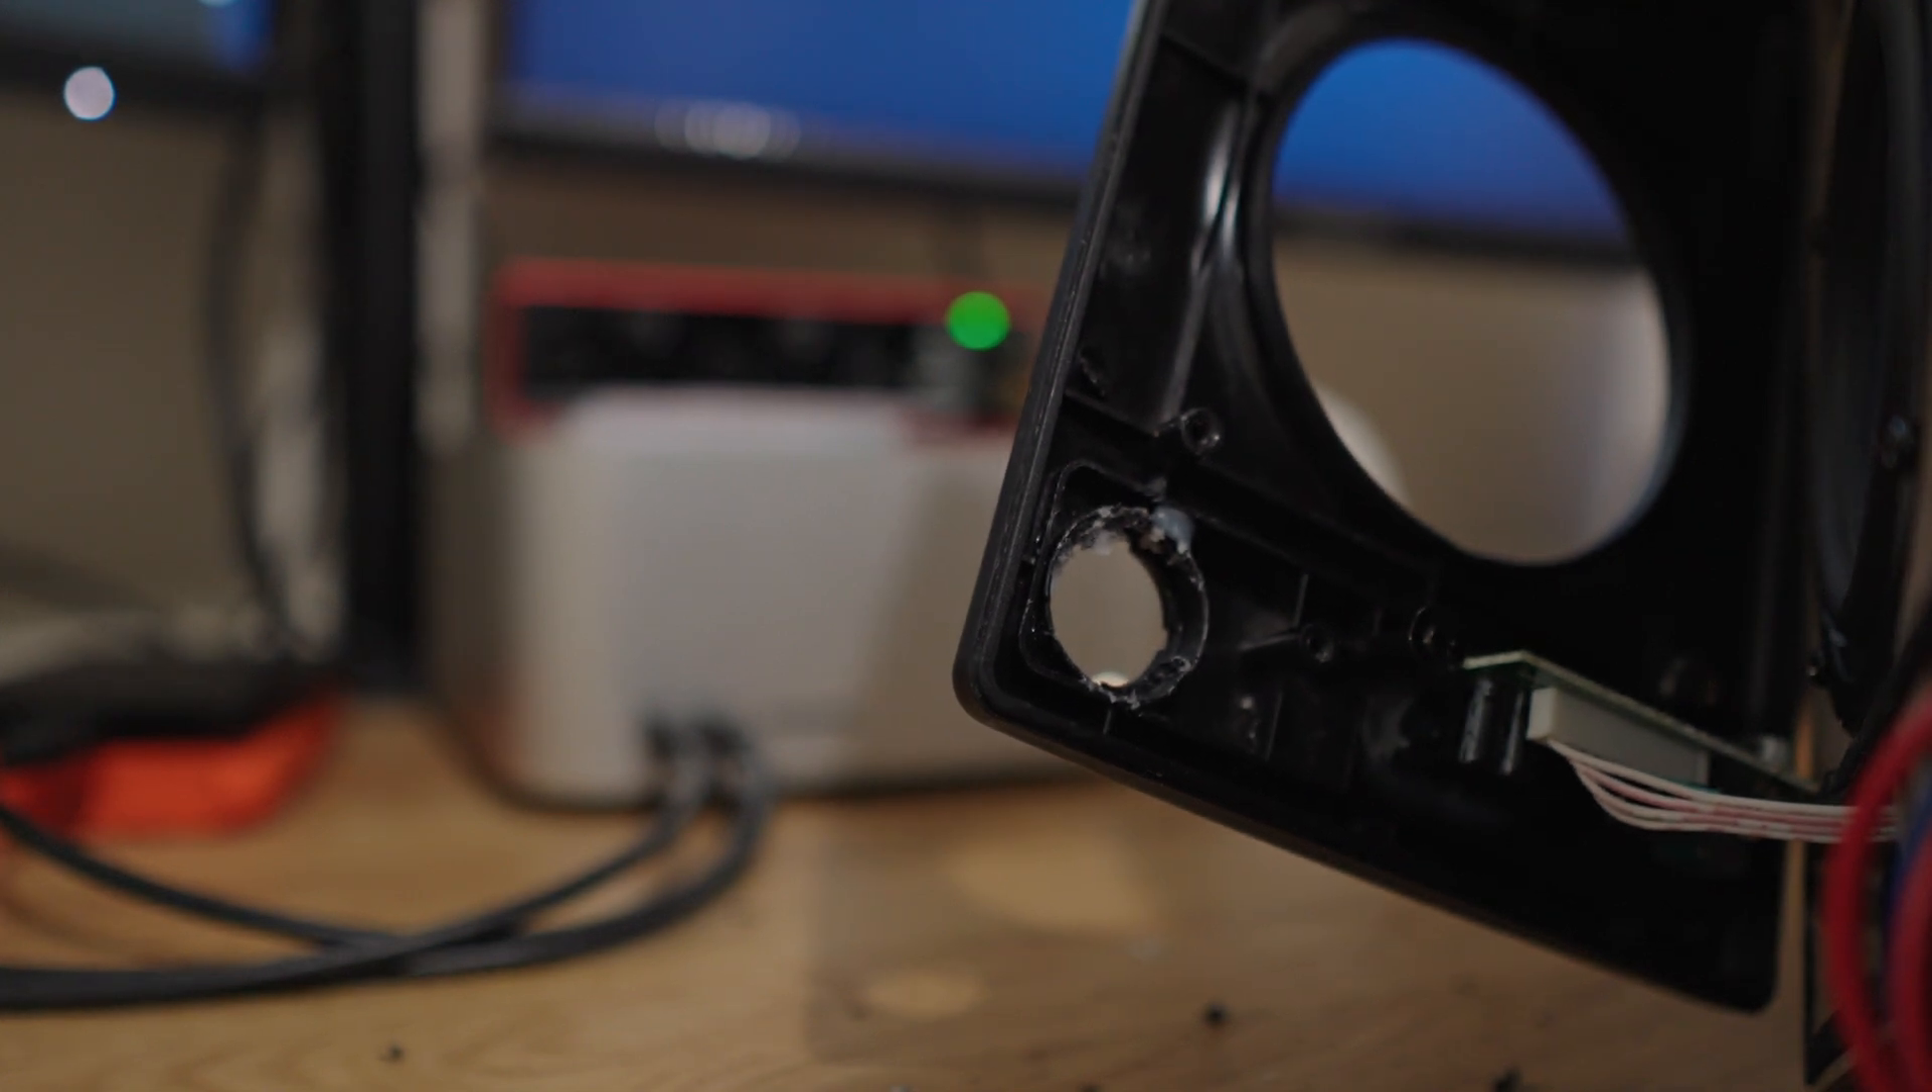Took some doing, but finally managed to get the old rocker switch out of the hole right here.